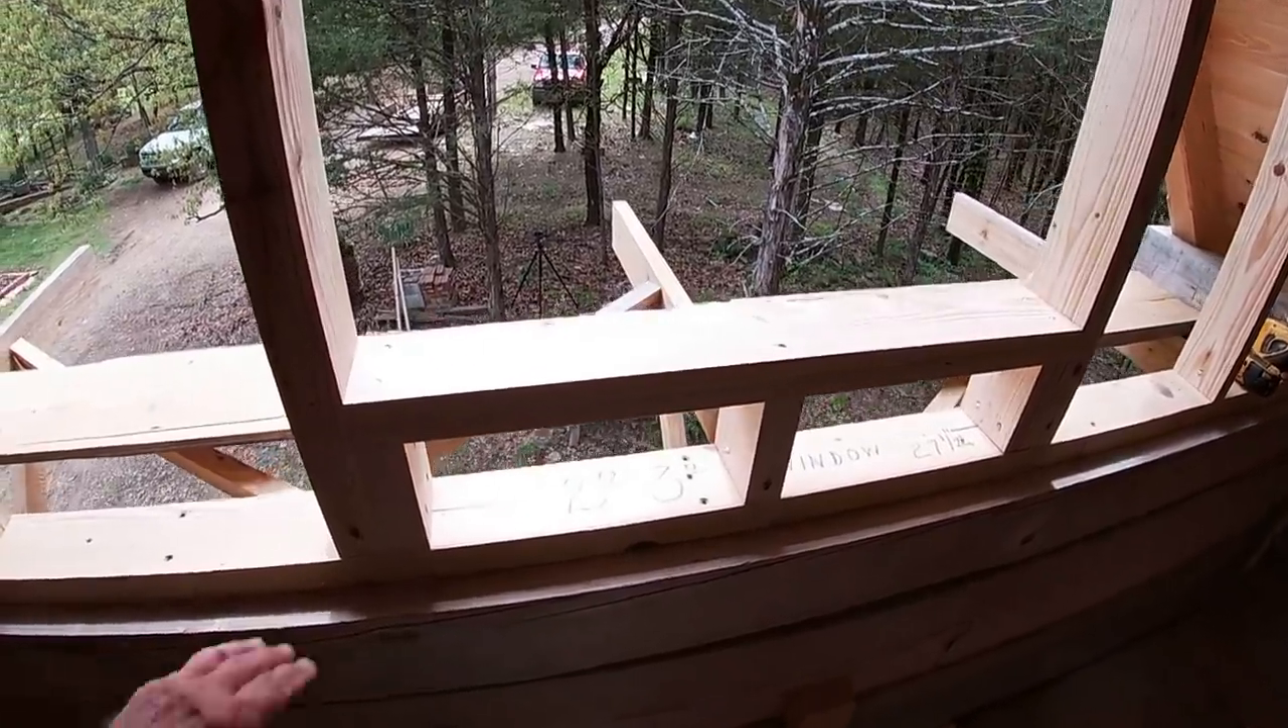I've got the bottom part of the window framed.